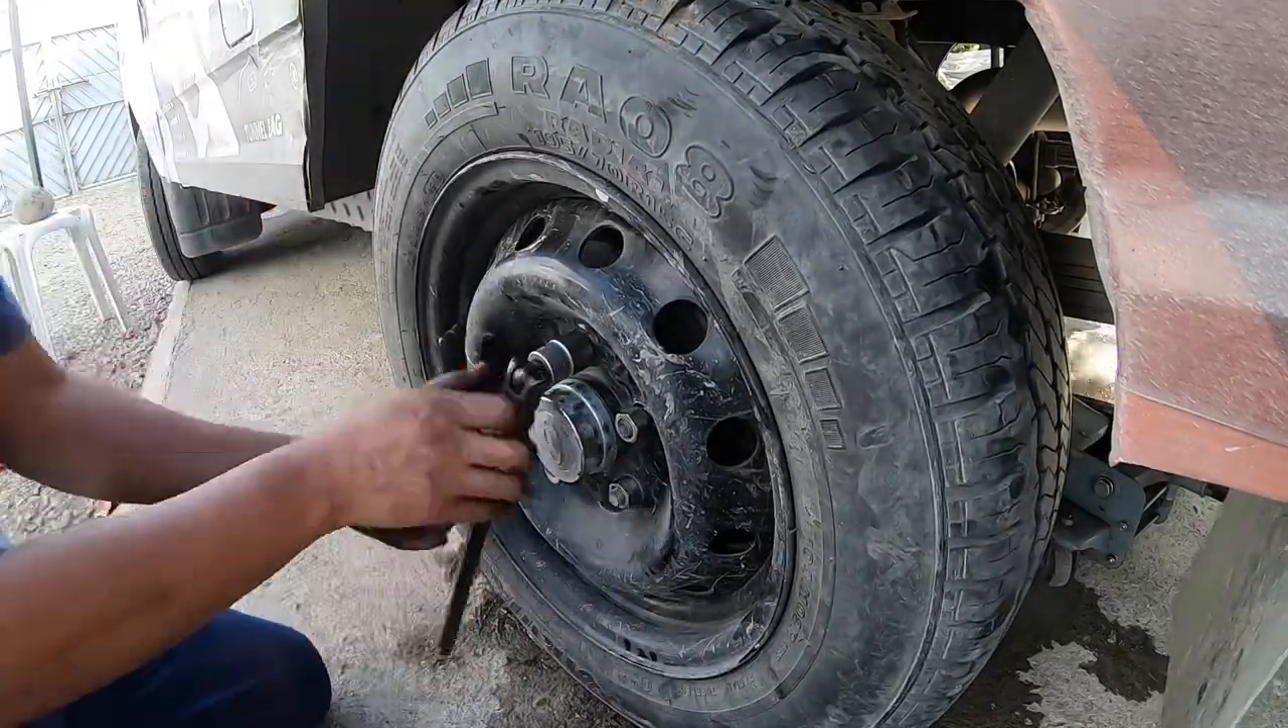Nakabit na natin yung gulong, mga kasikreto.